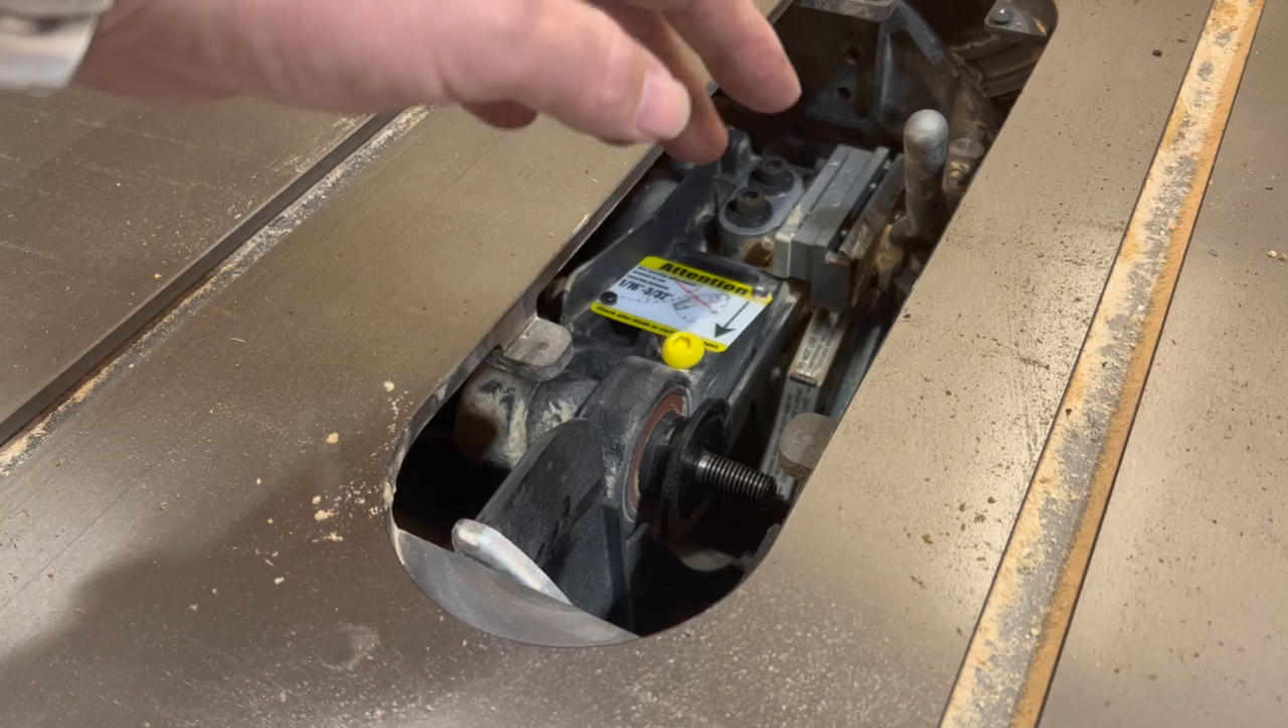So I took everything apart right so I got the the riving knife out I got the blade out.